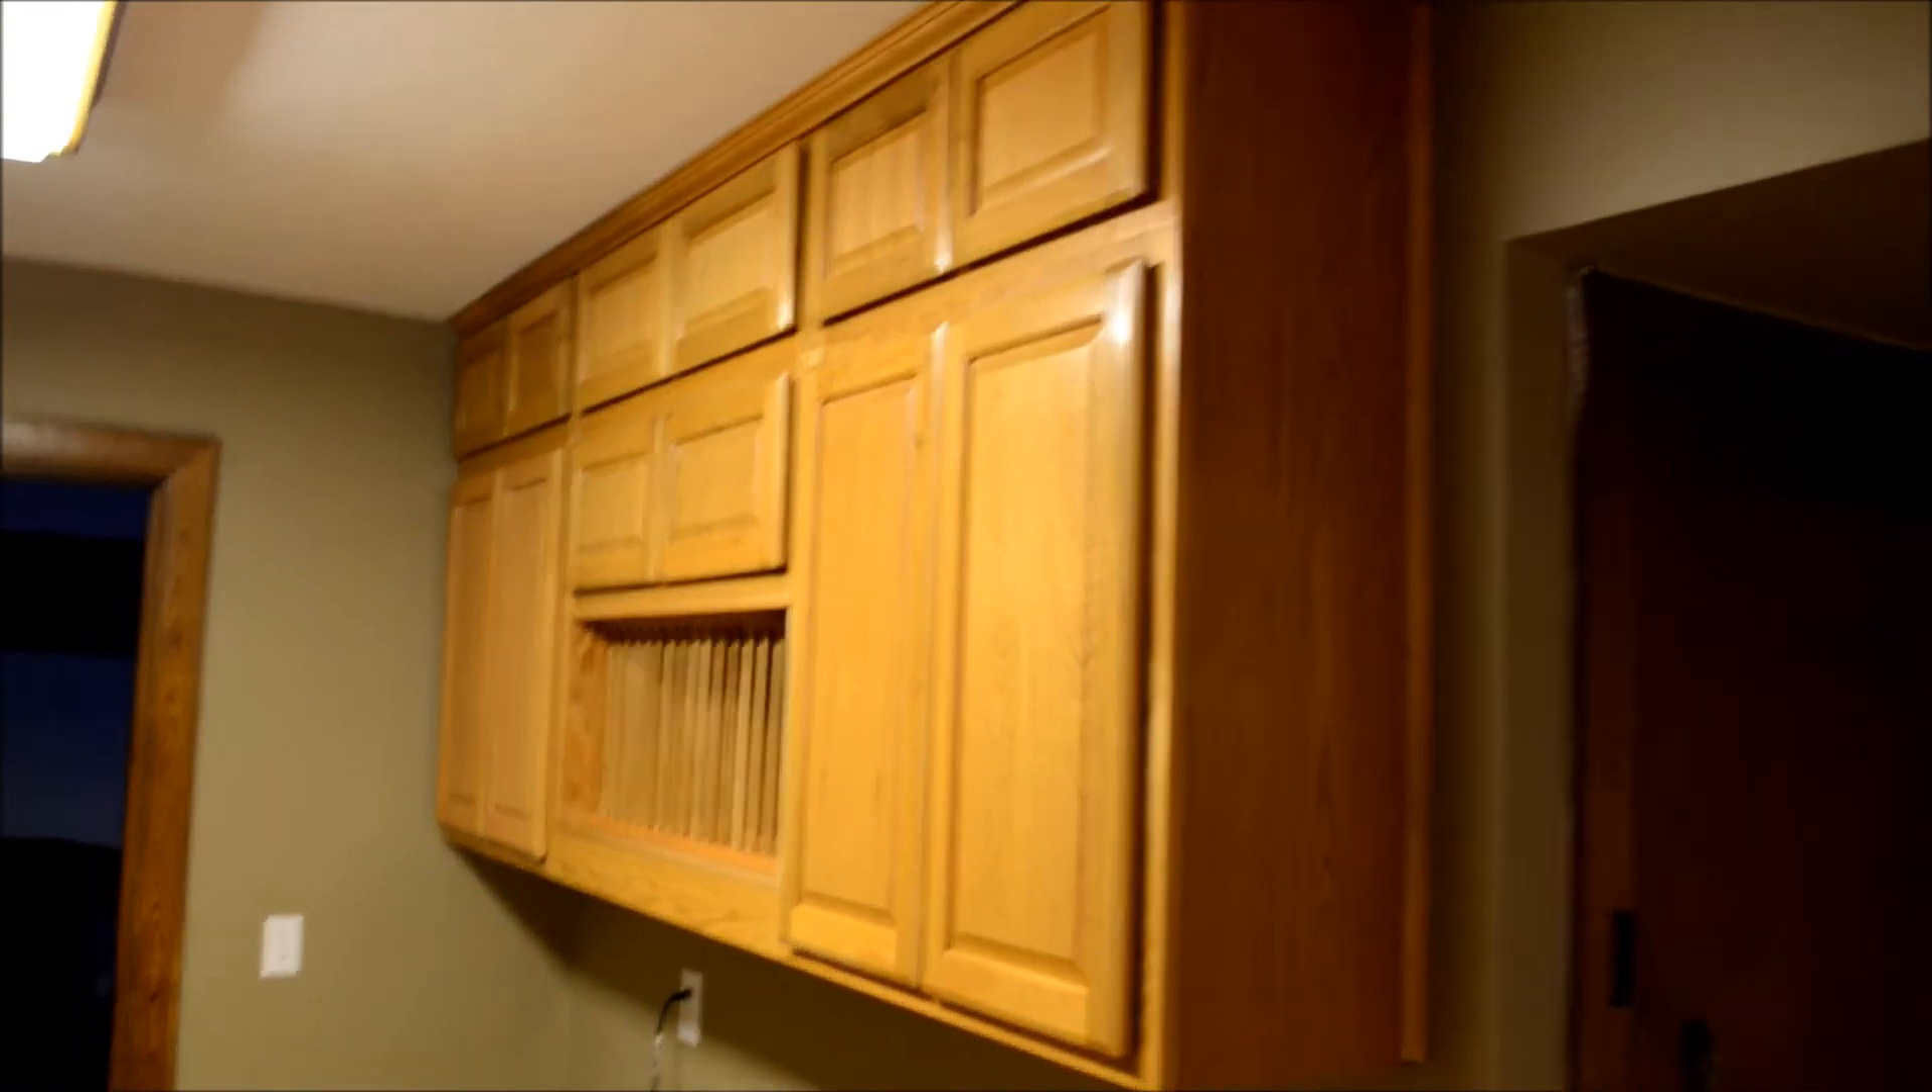Okay I've got the filler panel in, the plate rack, so there's our upper cabinet assembly on the north wall.